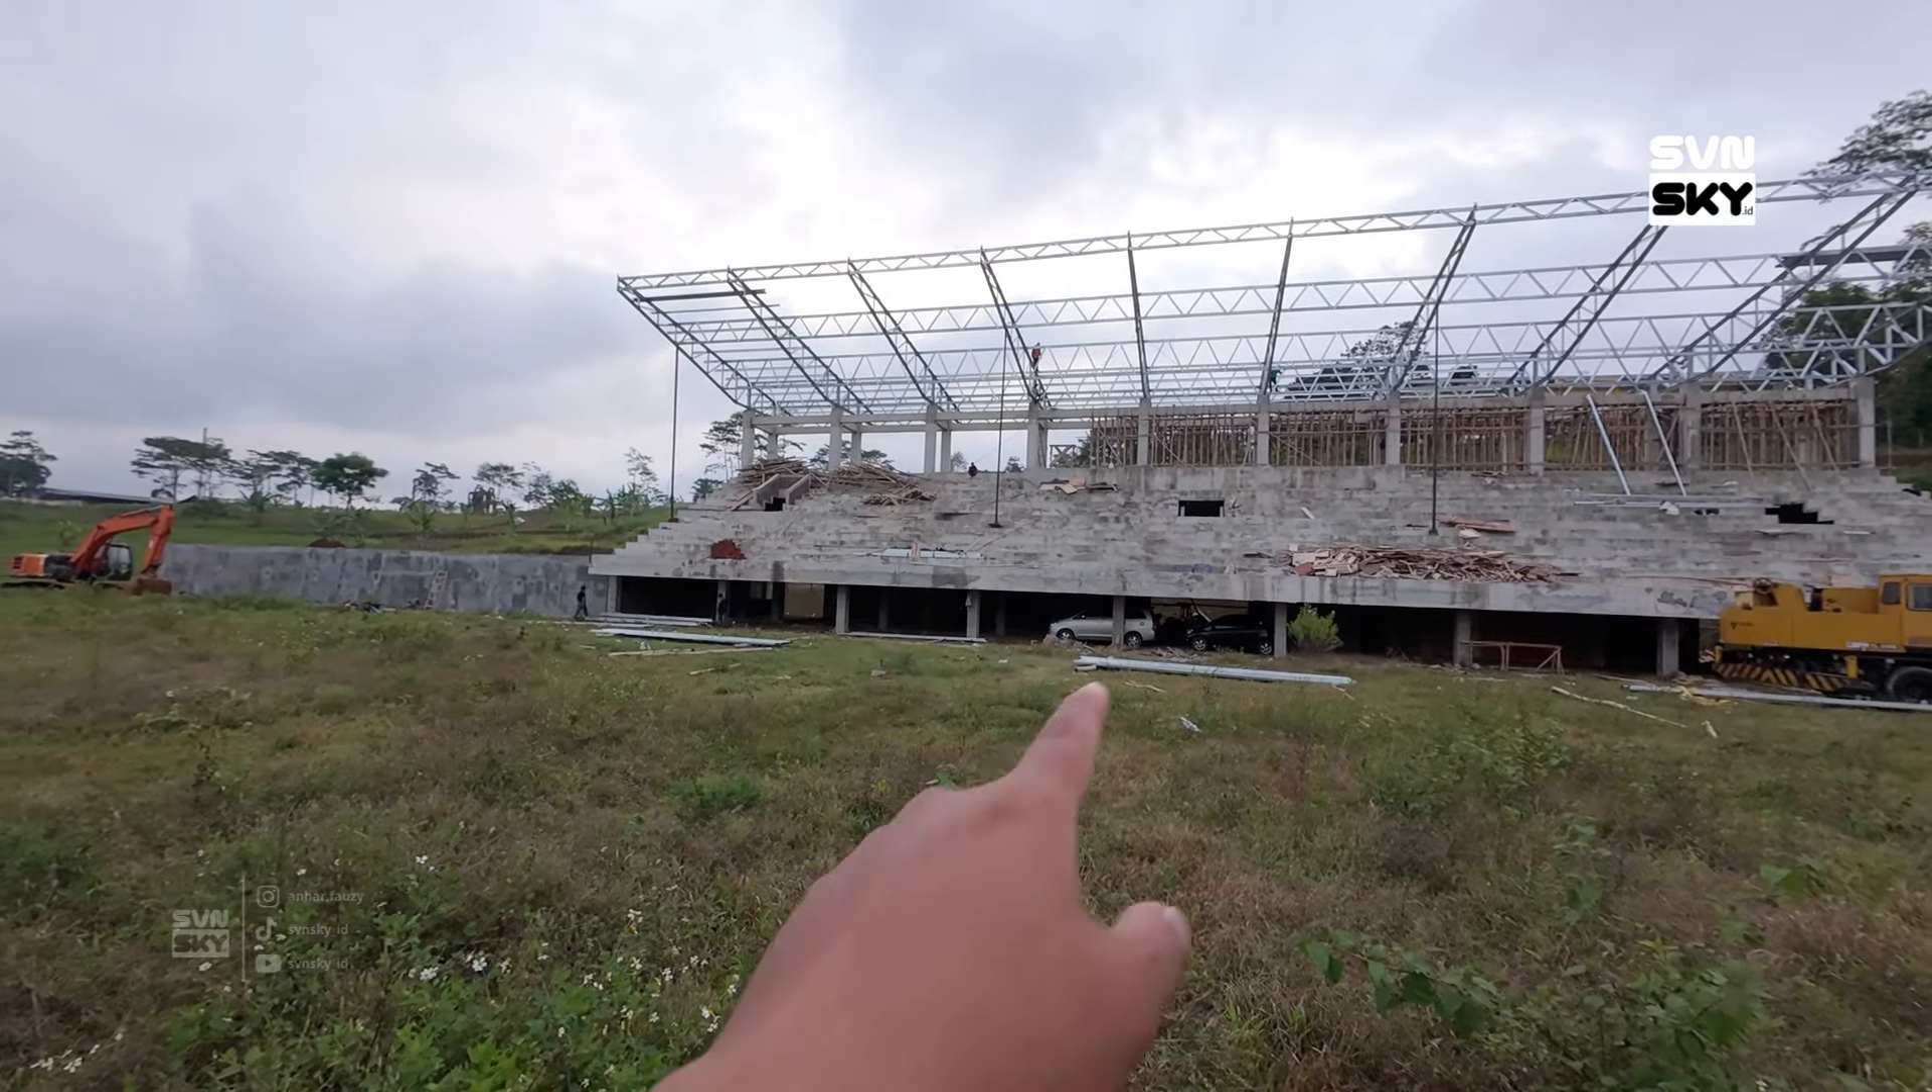Sudah terpasang Kerangkanya Tinggal ada beberapa aja.